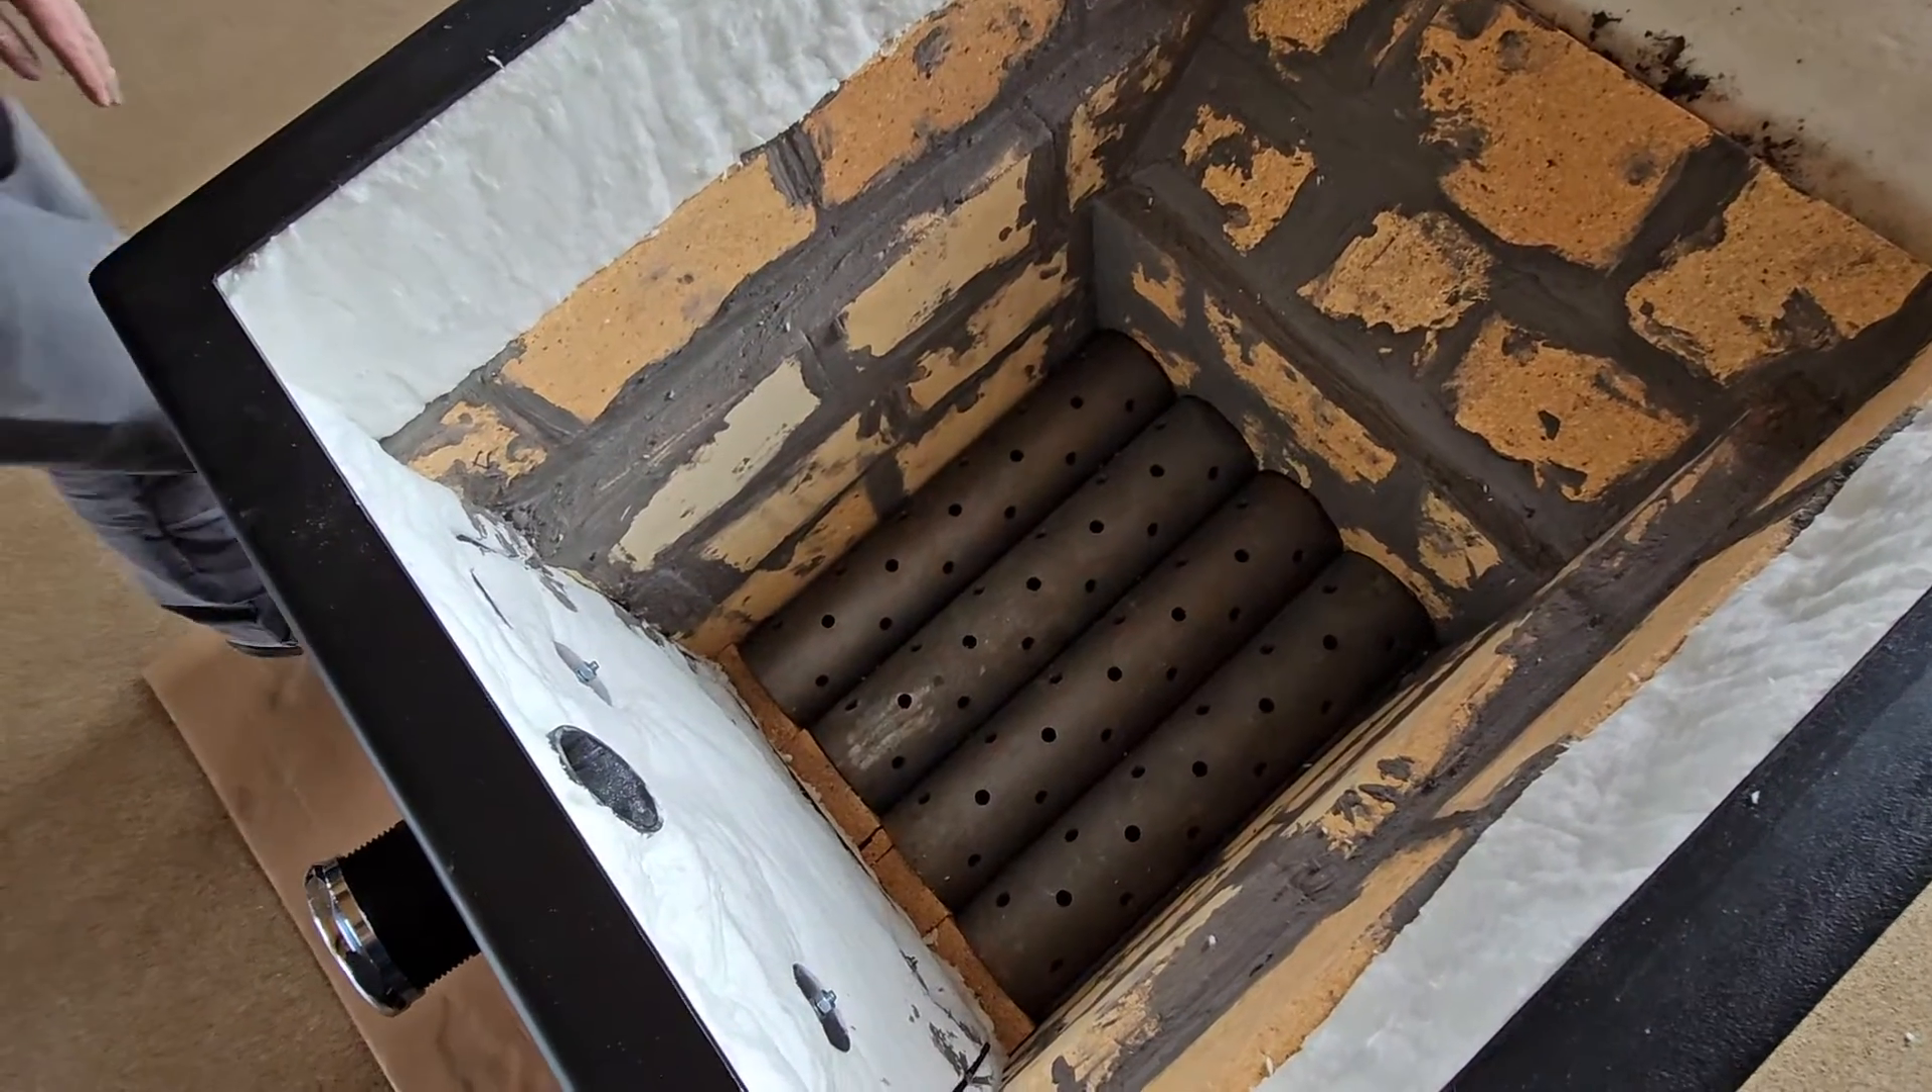We got our dome grate set. We have our bricks laid in.